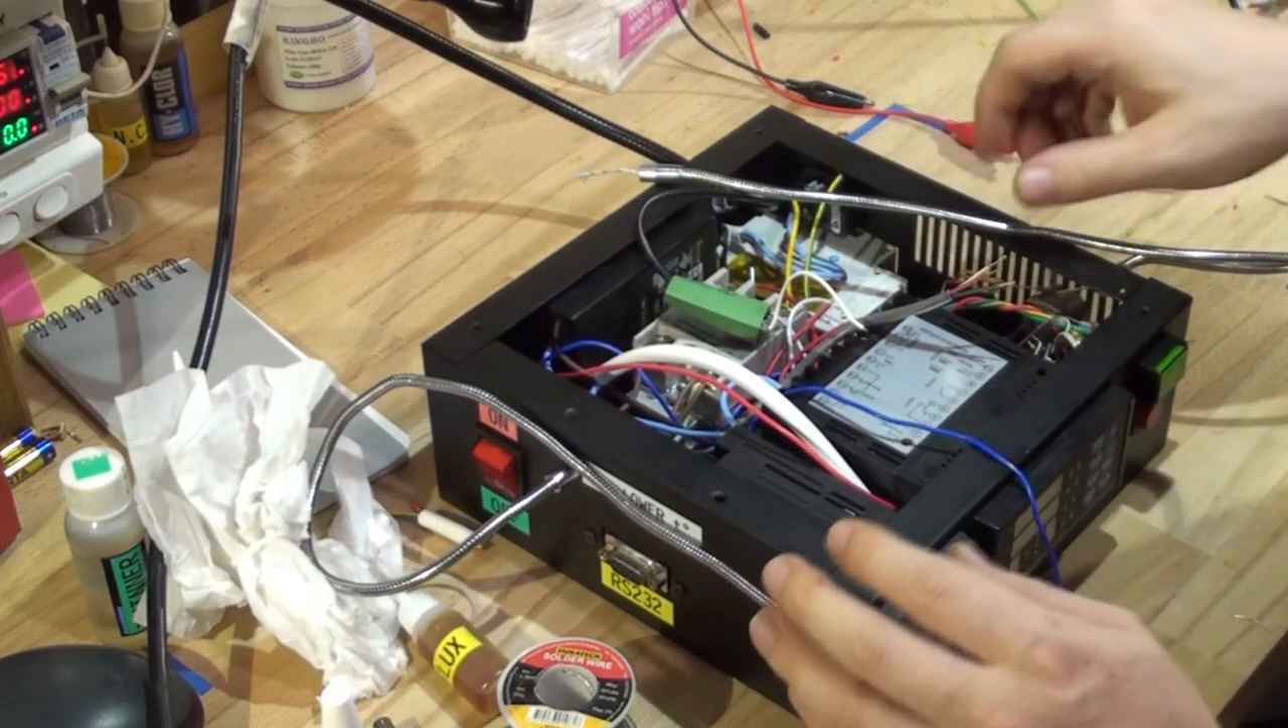So I have, uh, almost assembled this, uh, part of the preheater, which is the base that contains all the electronics and controls.